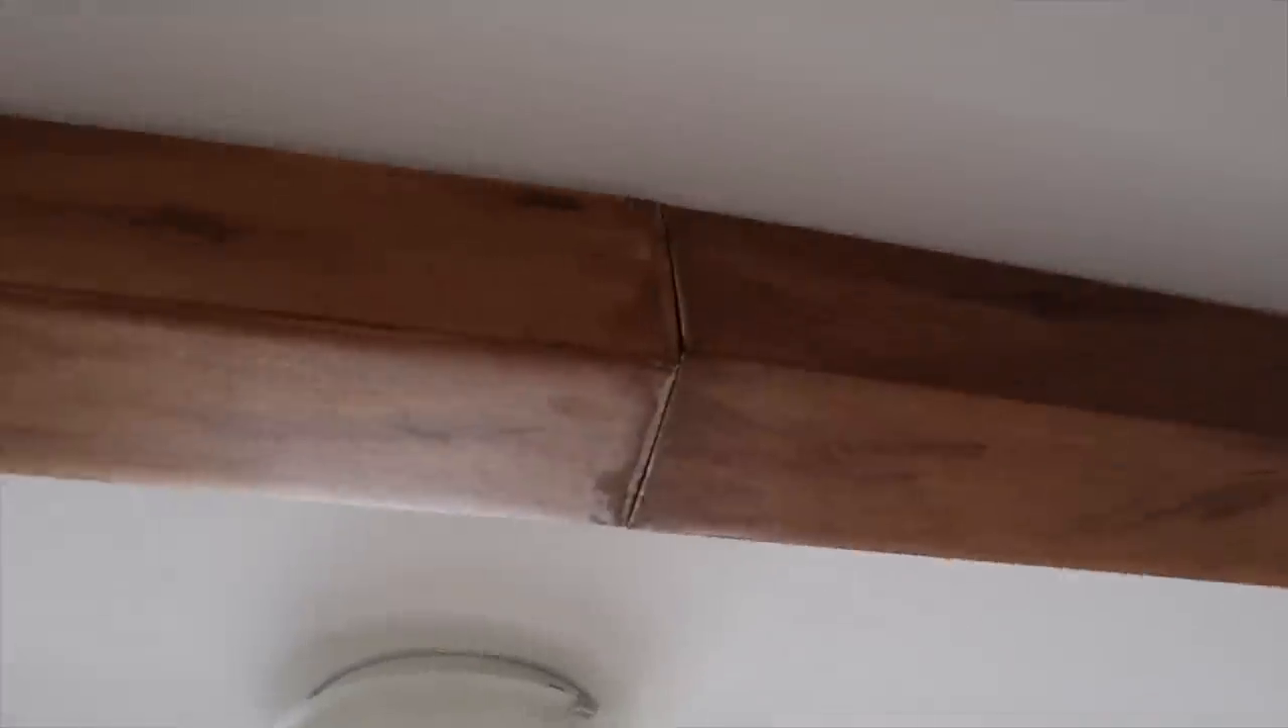And as you can see, oh yeah, there's a gap and some of them are worse than others.